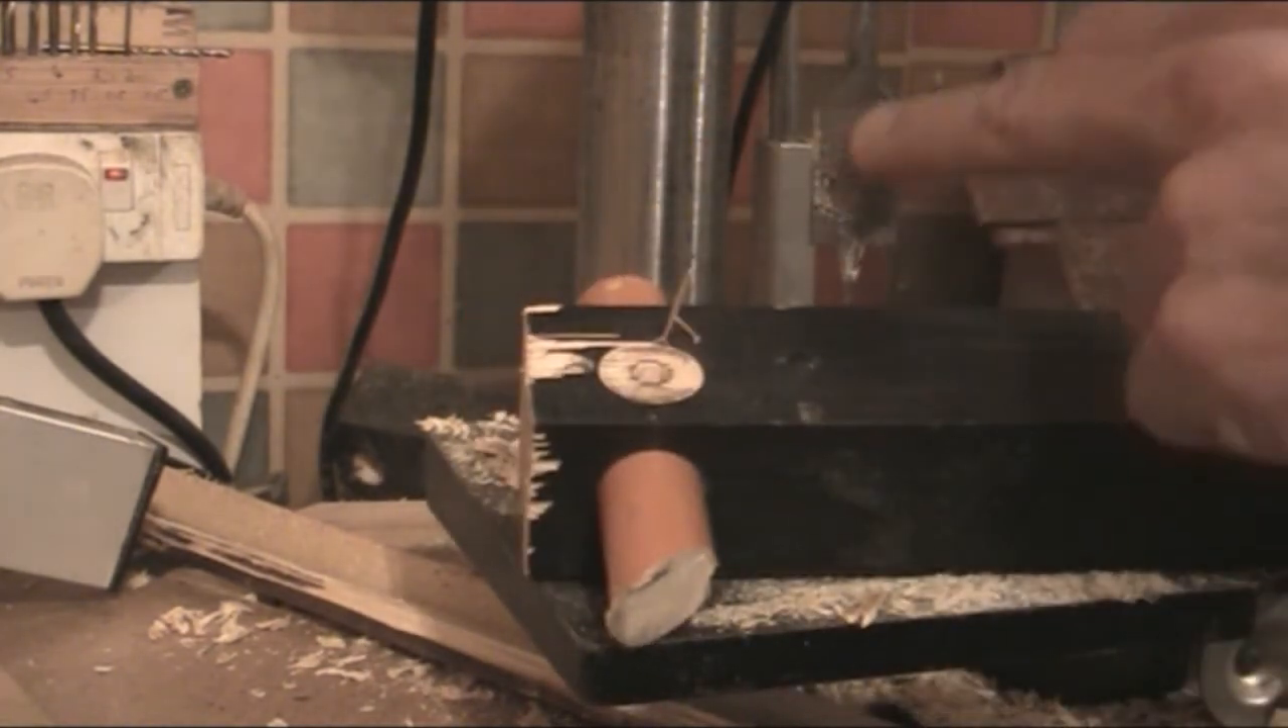So yeah a bit of a tight bit but the dowel is now through. I've got enough sticking out either side.